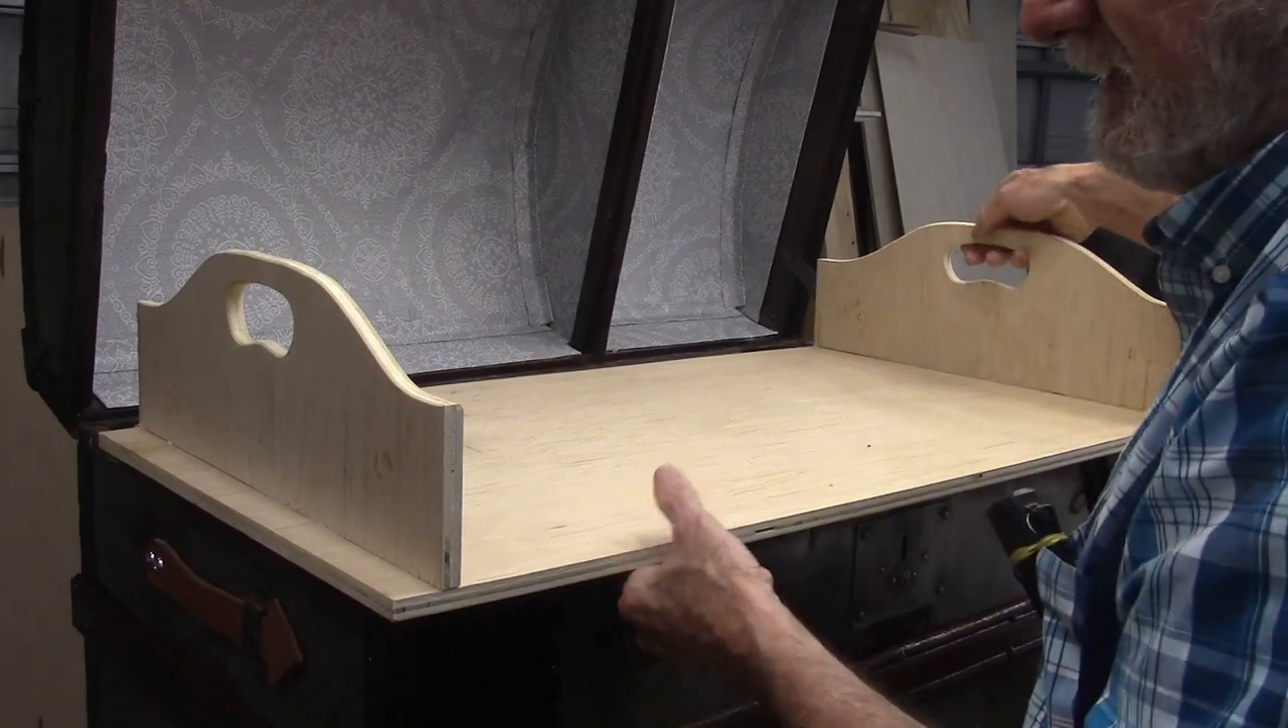Well, here's a framework for the tray. I'm still going to put sides on it, but the interesting part about it is the bottom.